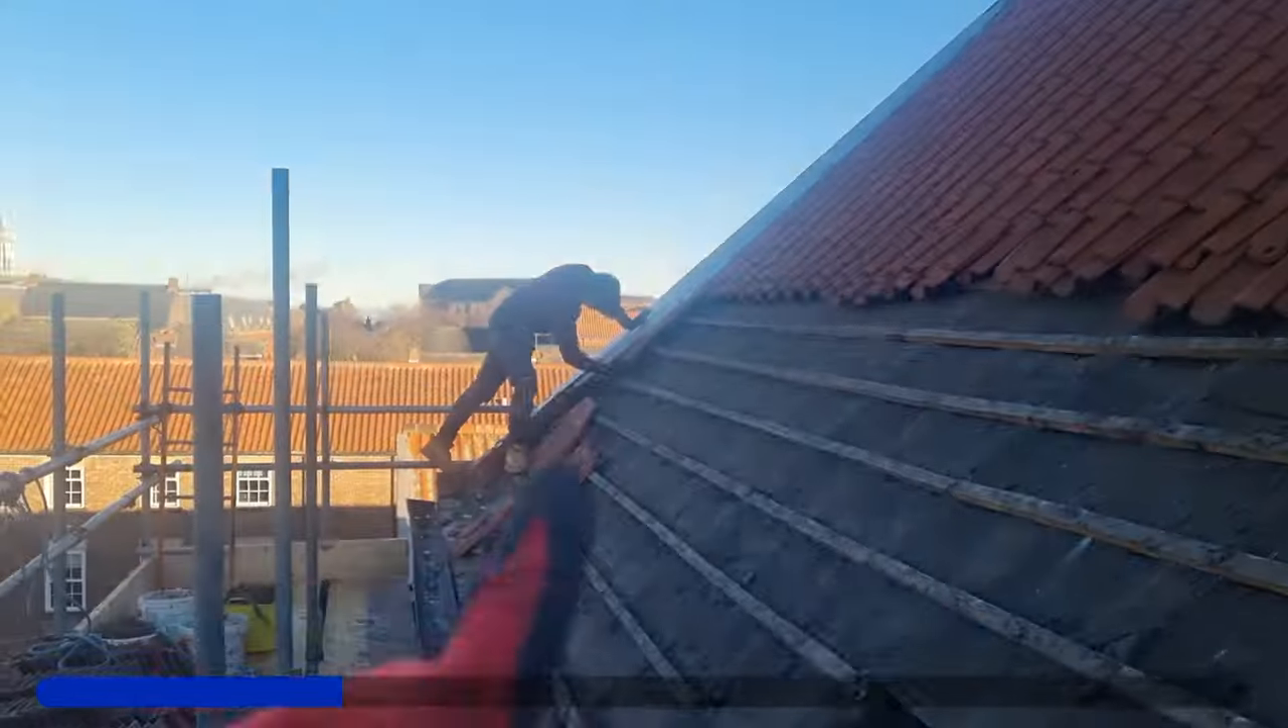The lads are getting the last few tiles off.